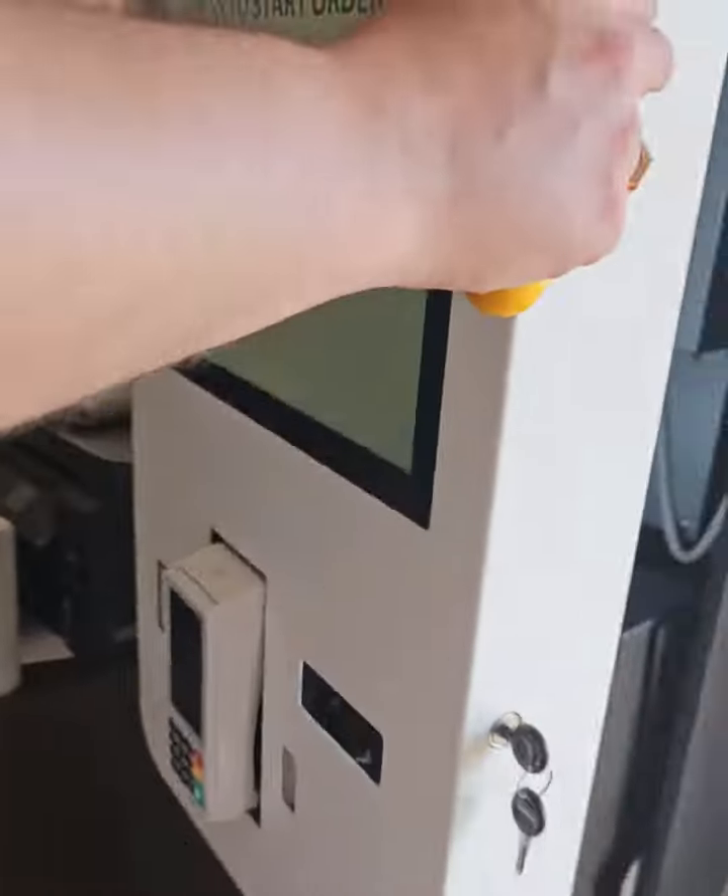That is now the new card machine fitted.